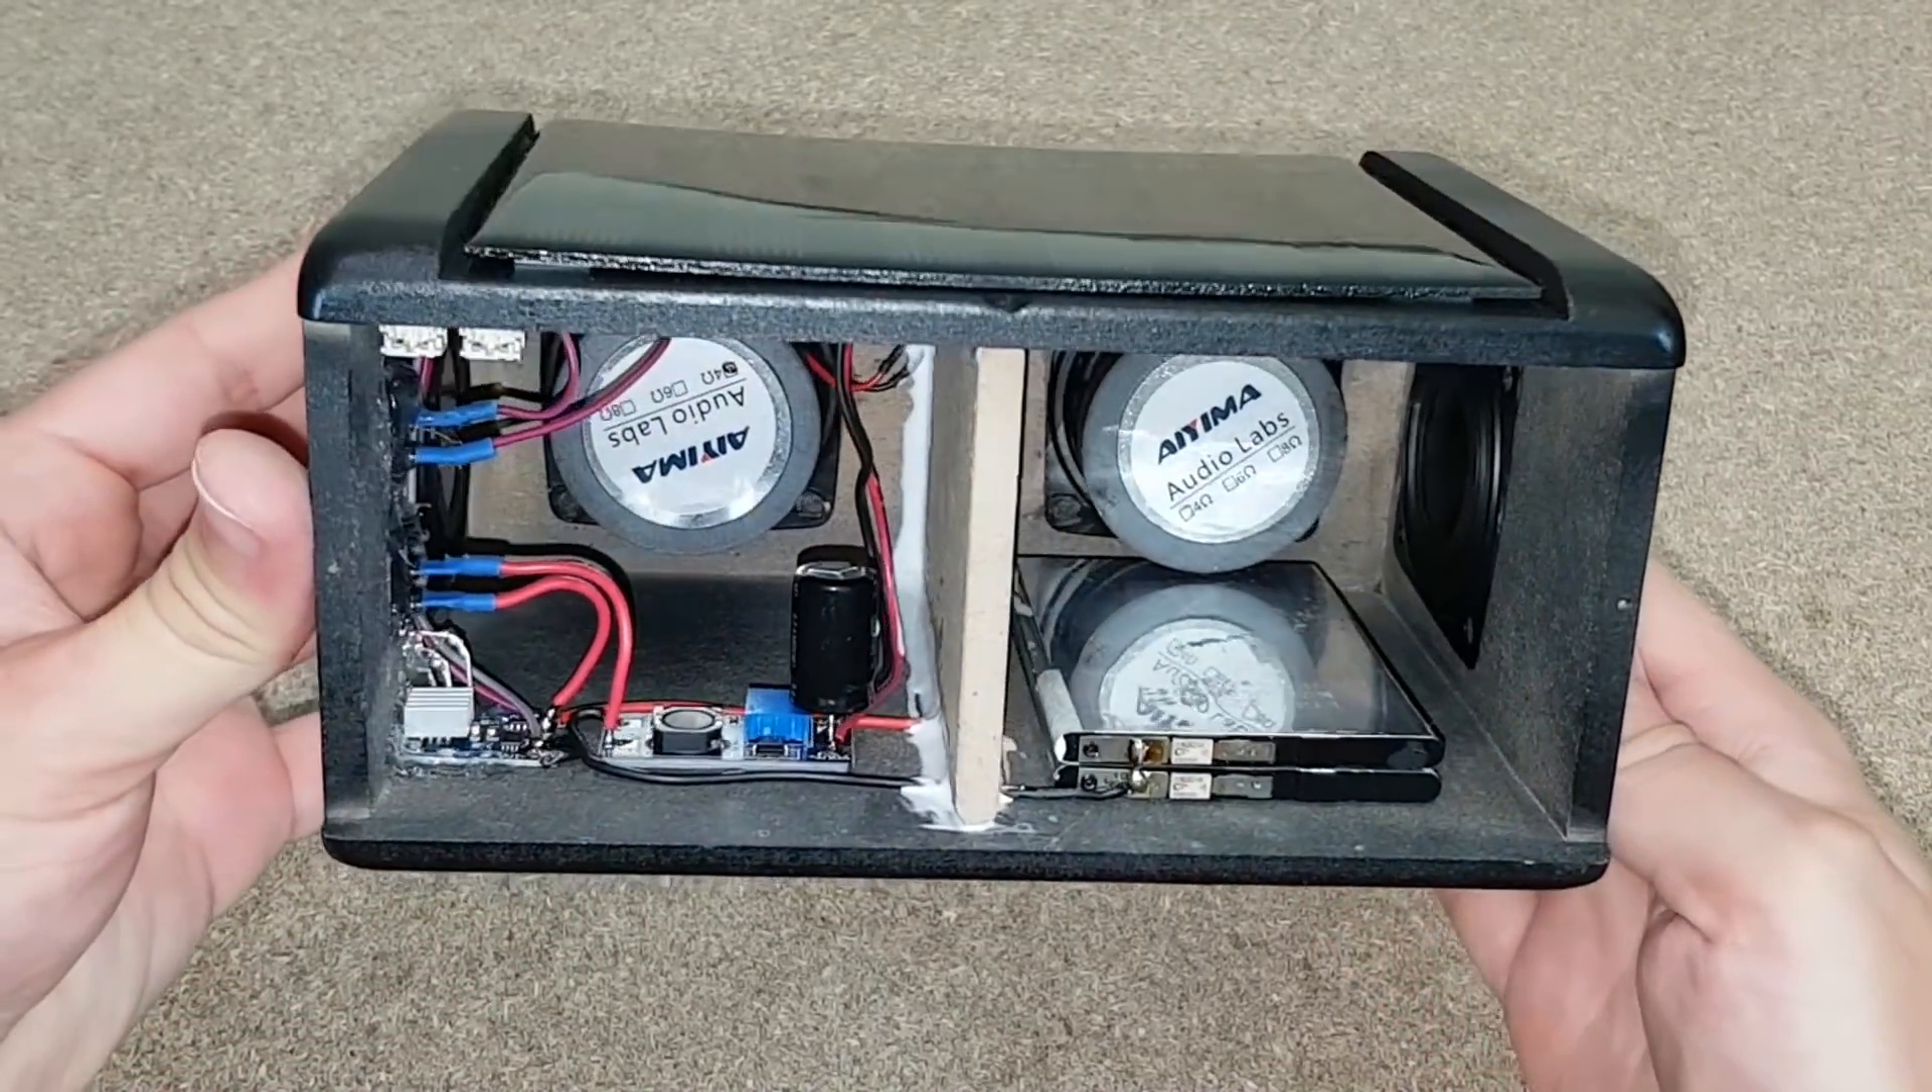The interior is almost finished, I want to add some acoustic insulation.